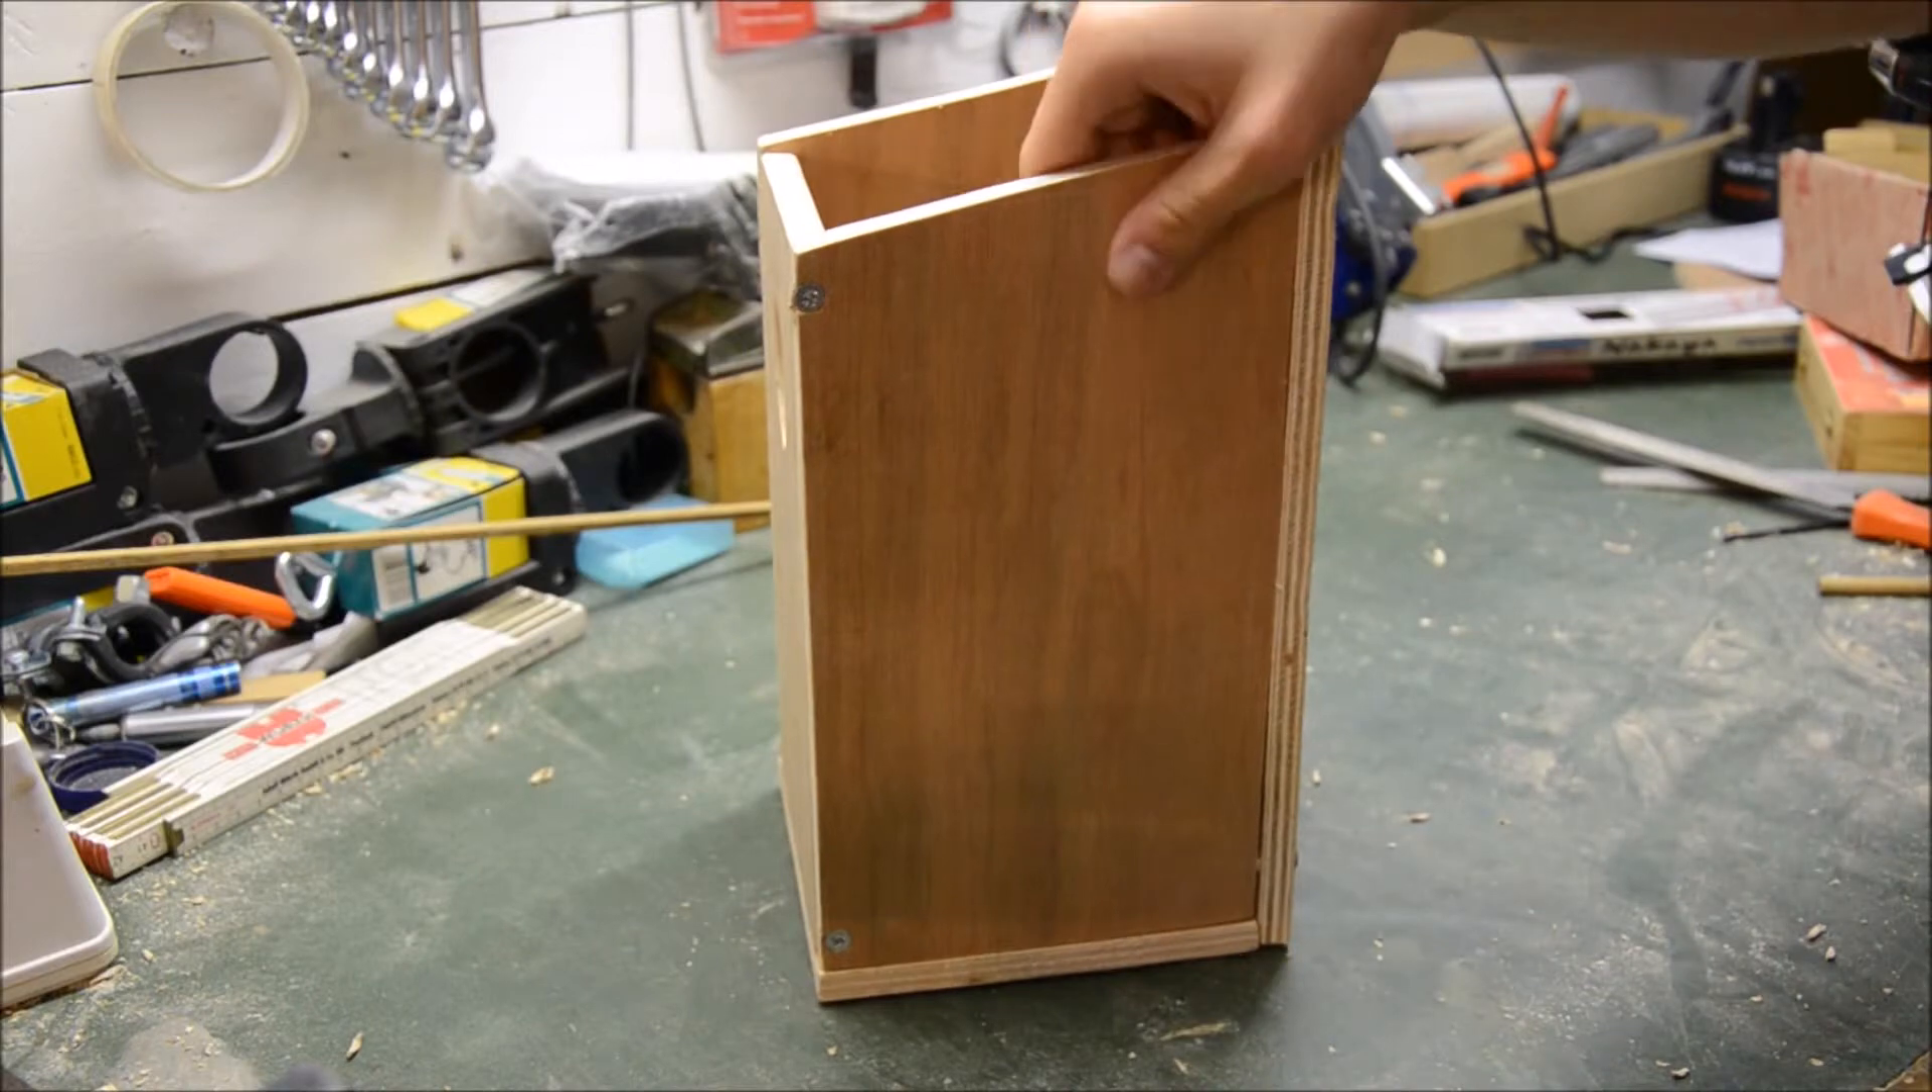Jetzt fehlt nur noch das Dach.